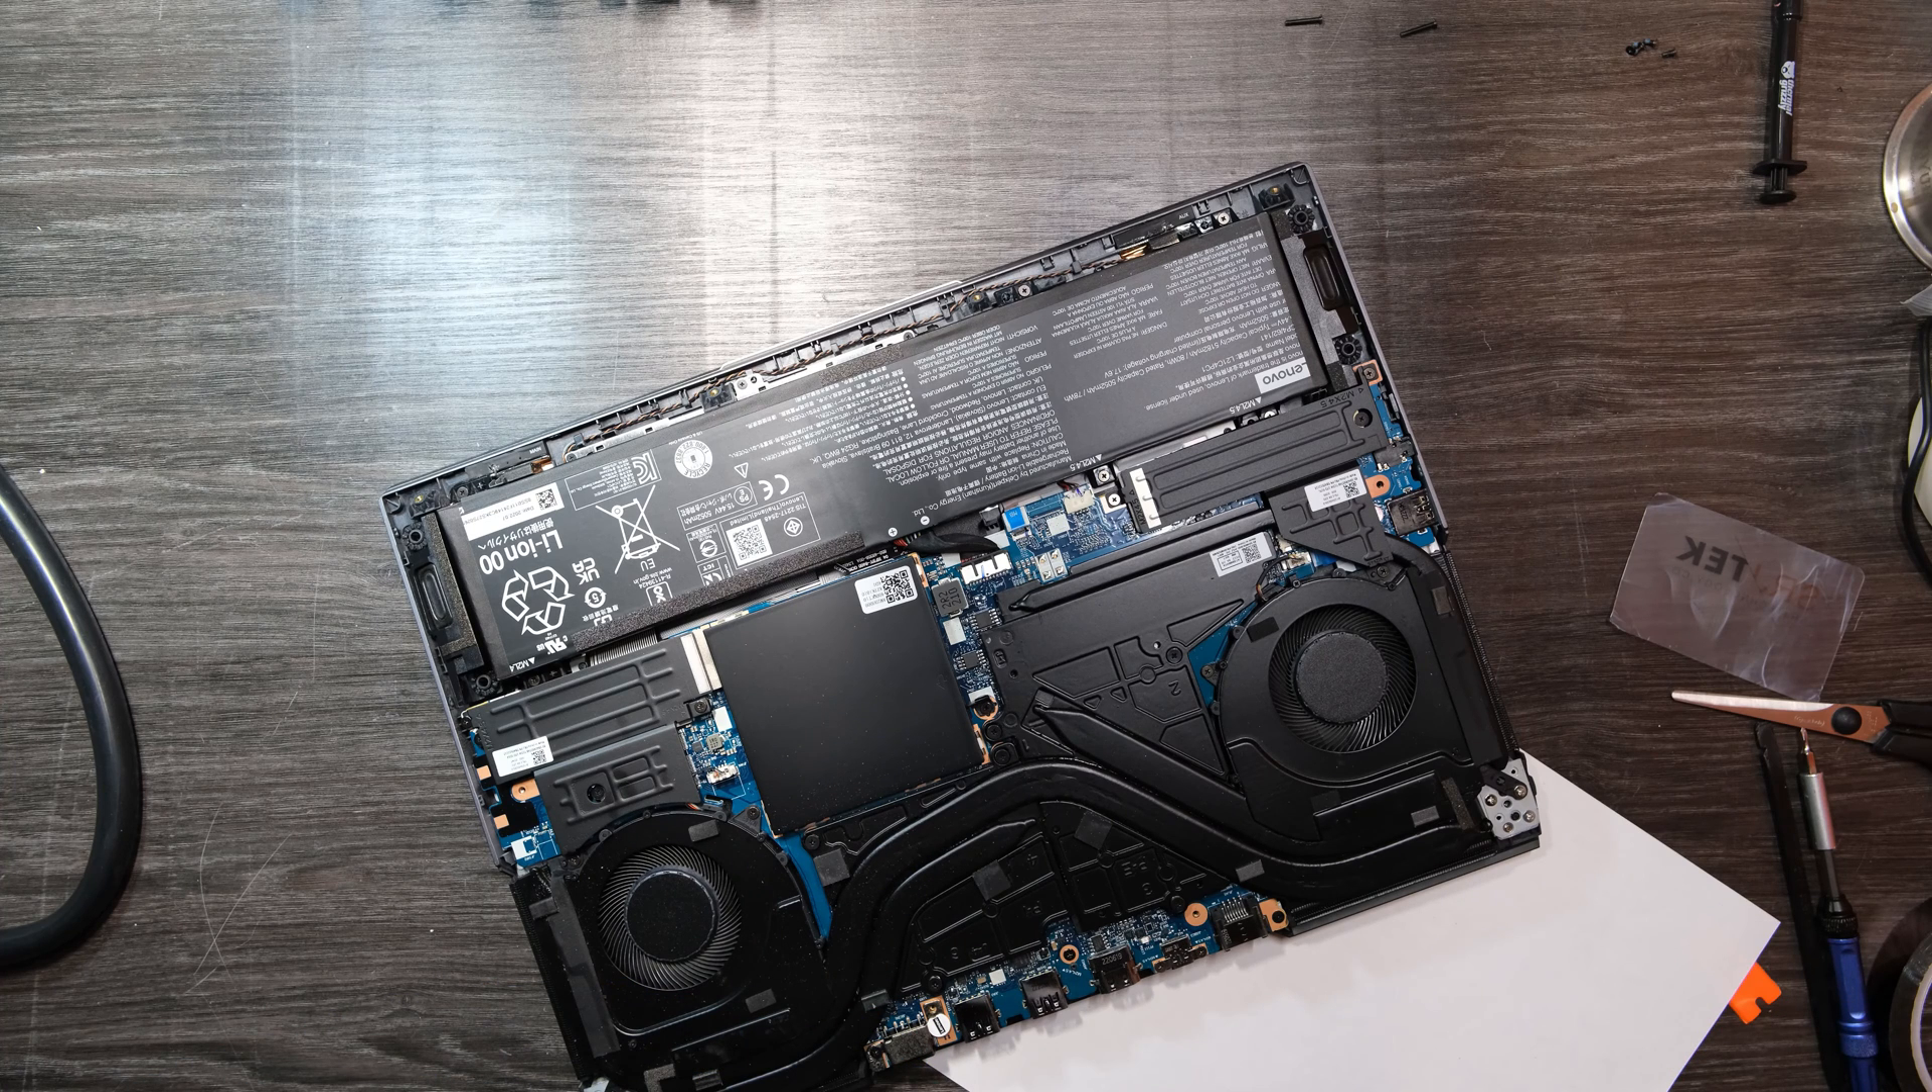All right finally the bottom cover comes off and there is the inside of my Lenovo 16-inch gaming laptop.